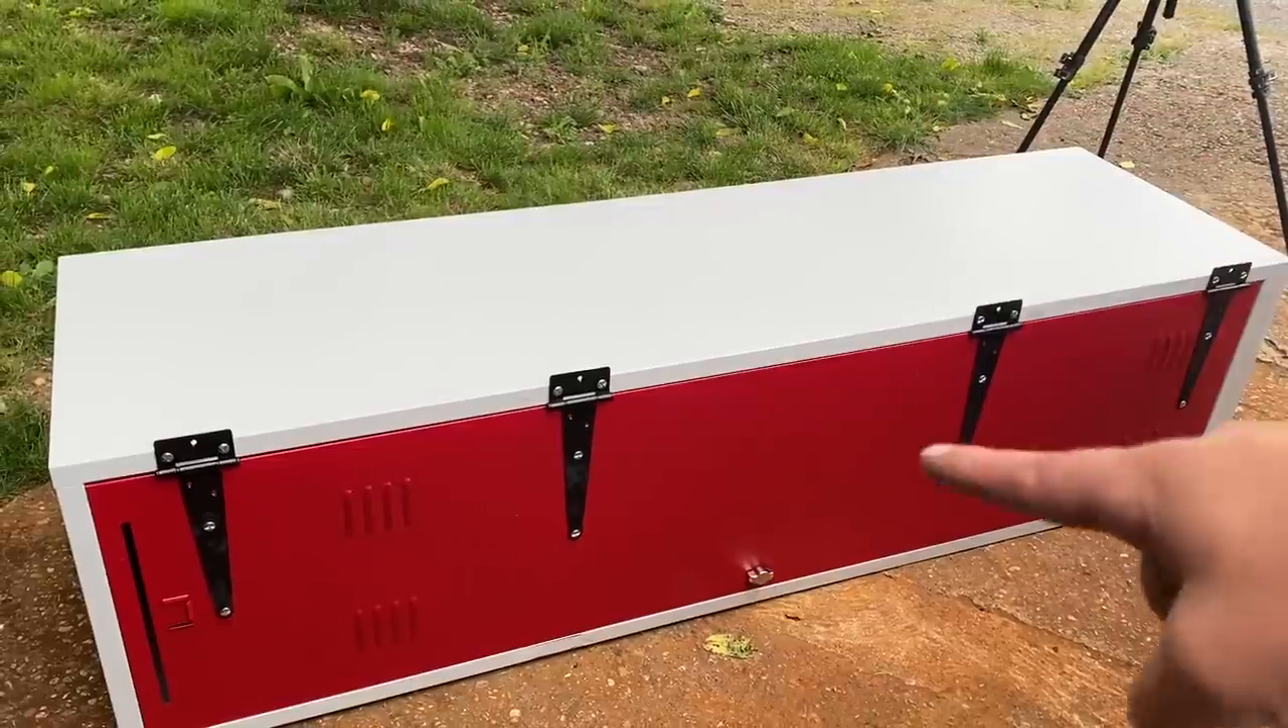Donc ça y est les charnières sont installées, la porte s'ouvre et se ferme nickel.